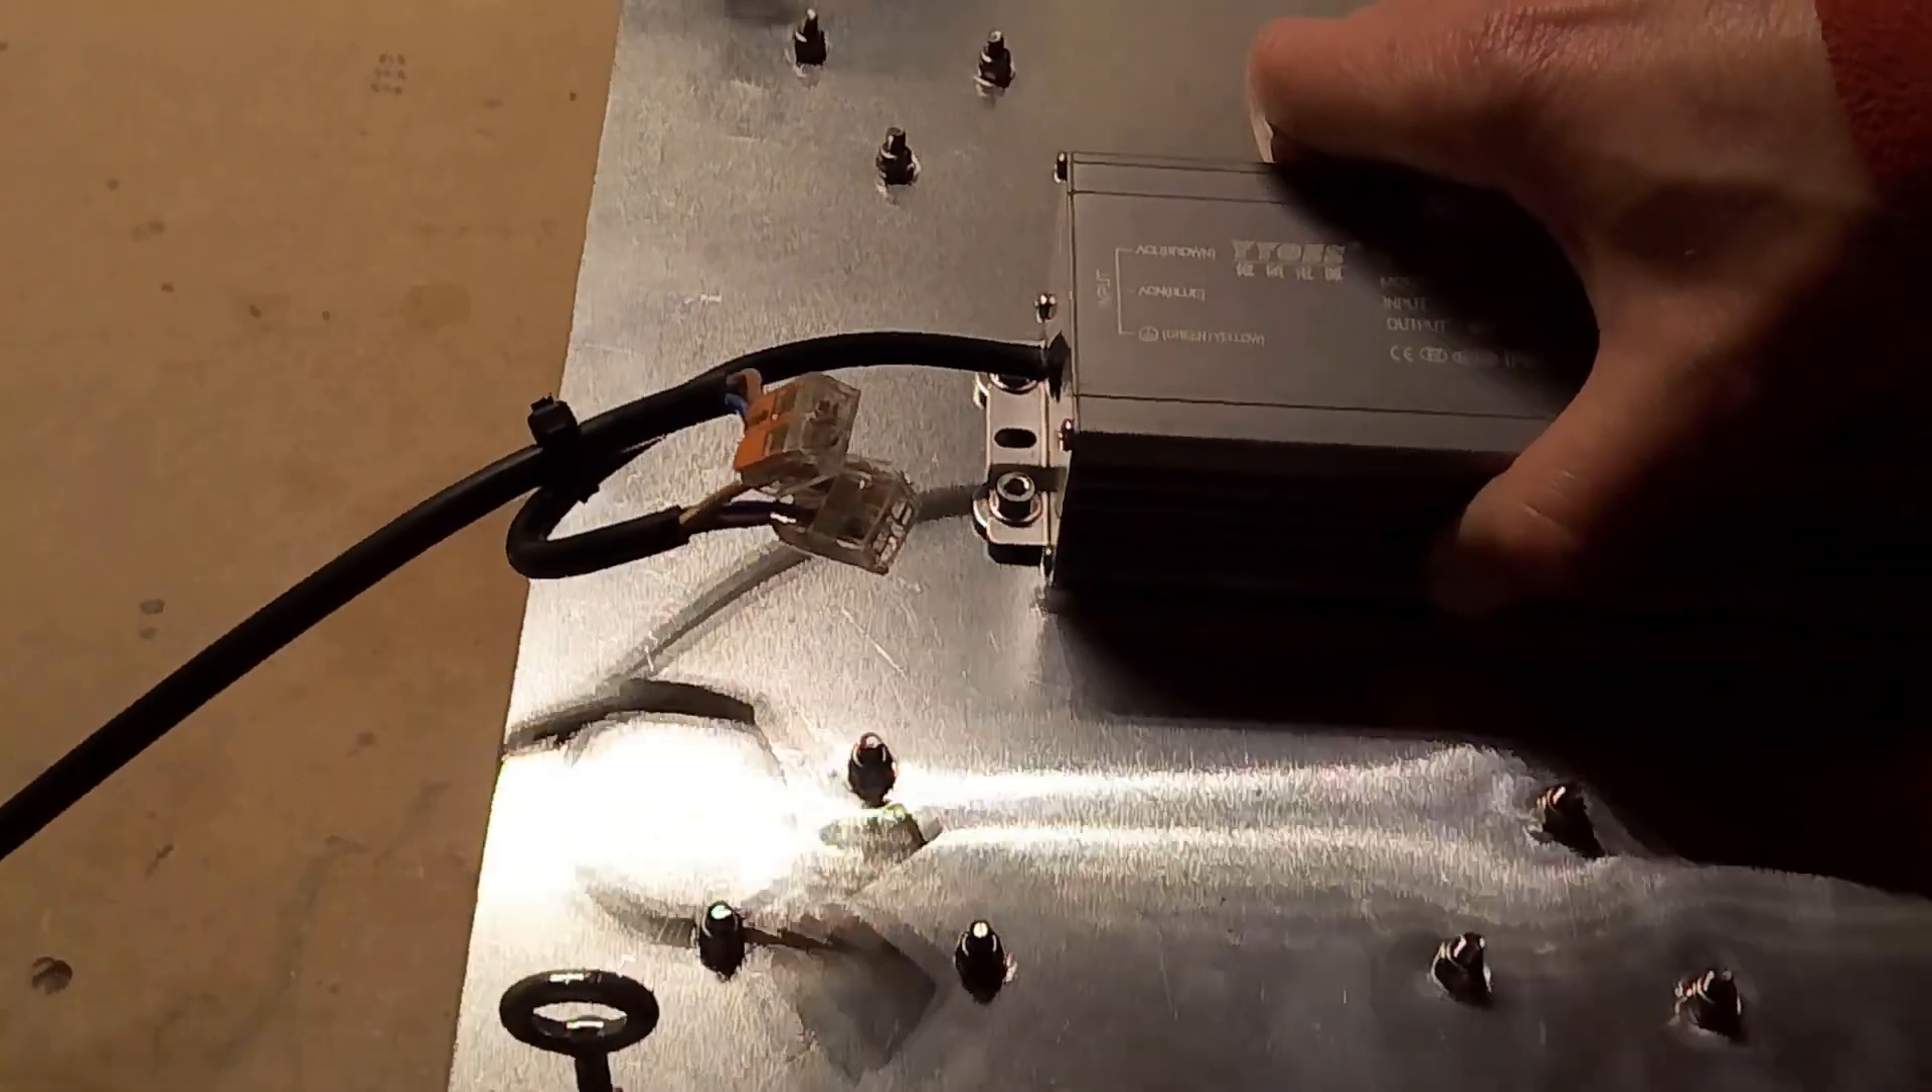I decided to use these clips as you can see to join the wires together.